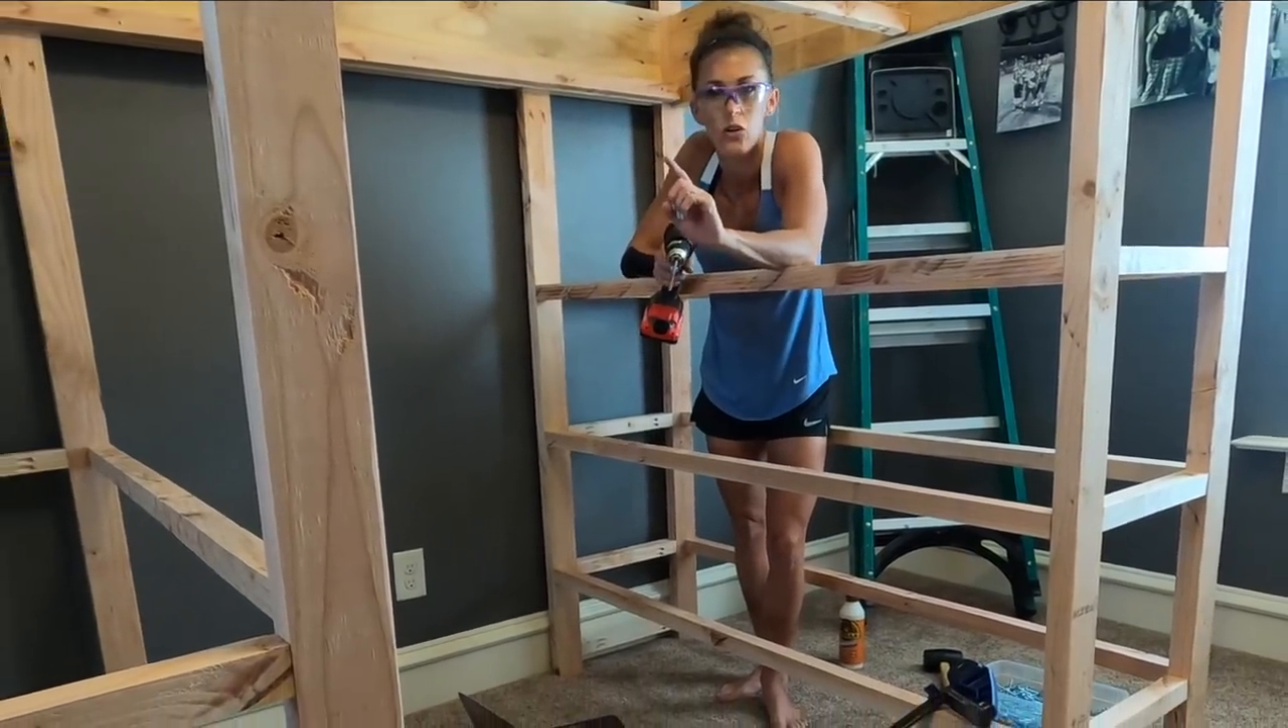All right, so now I've got all the cross supports done. They're all attached.